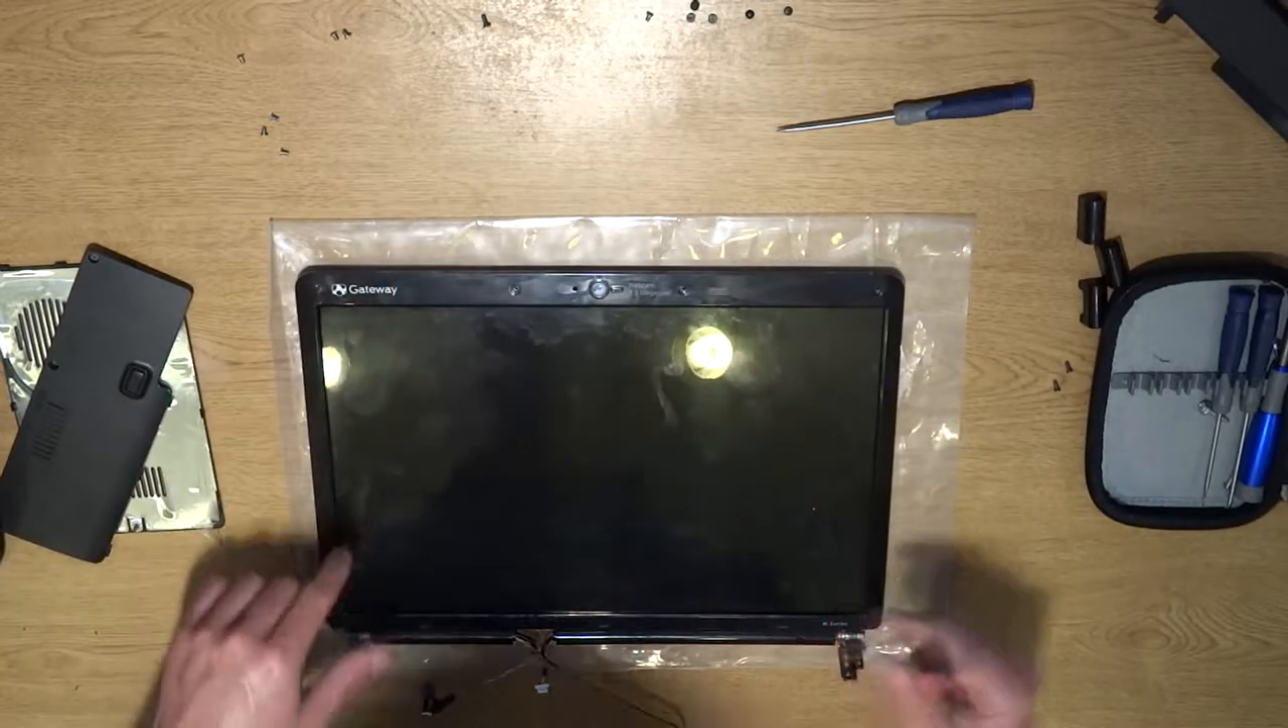Now we have all our trim on.